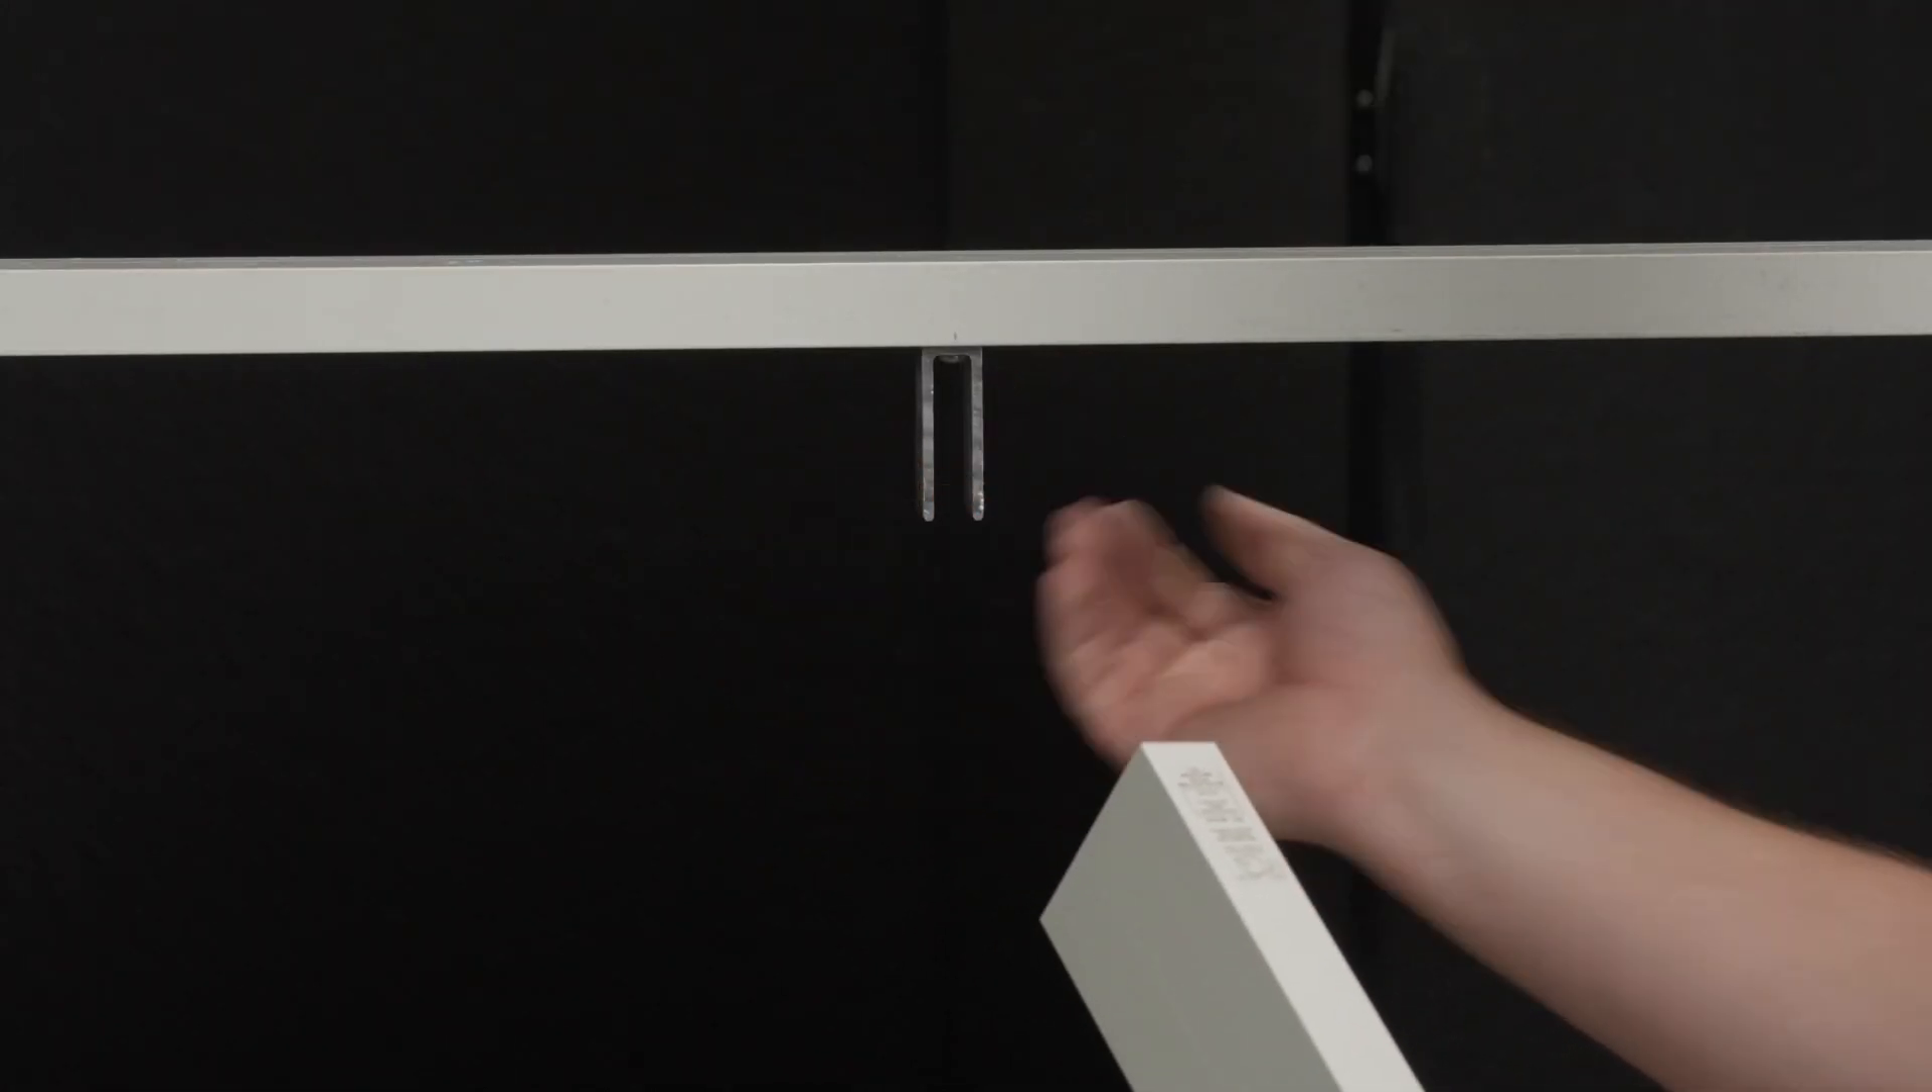I've now fastened my U -clip to the horizontal mull.